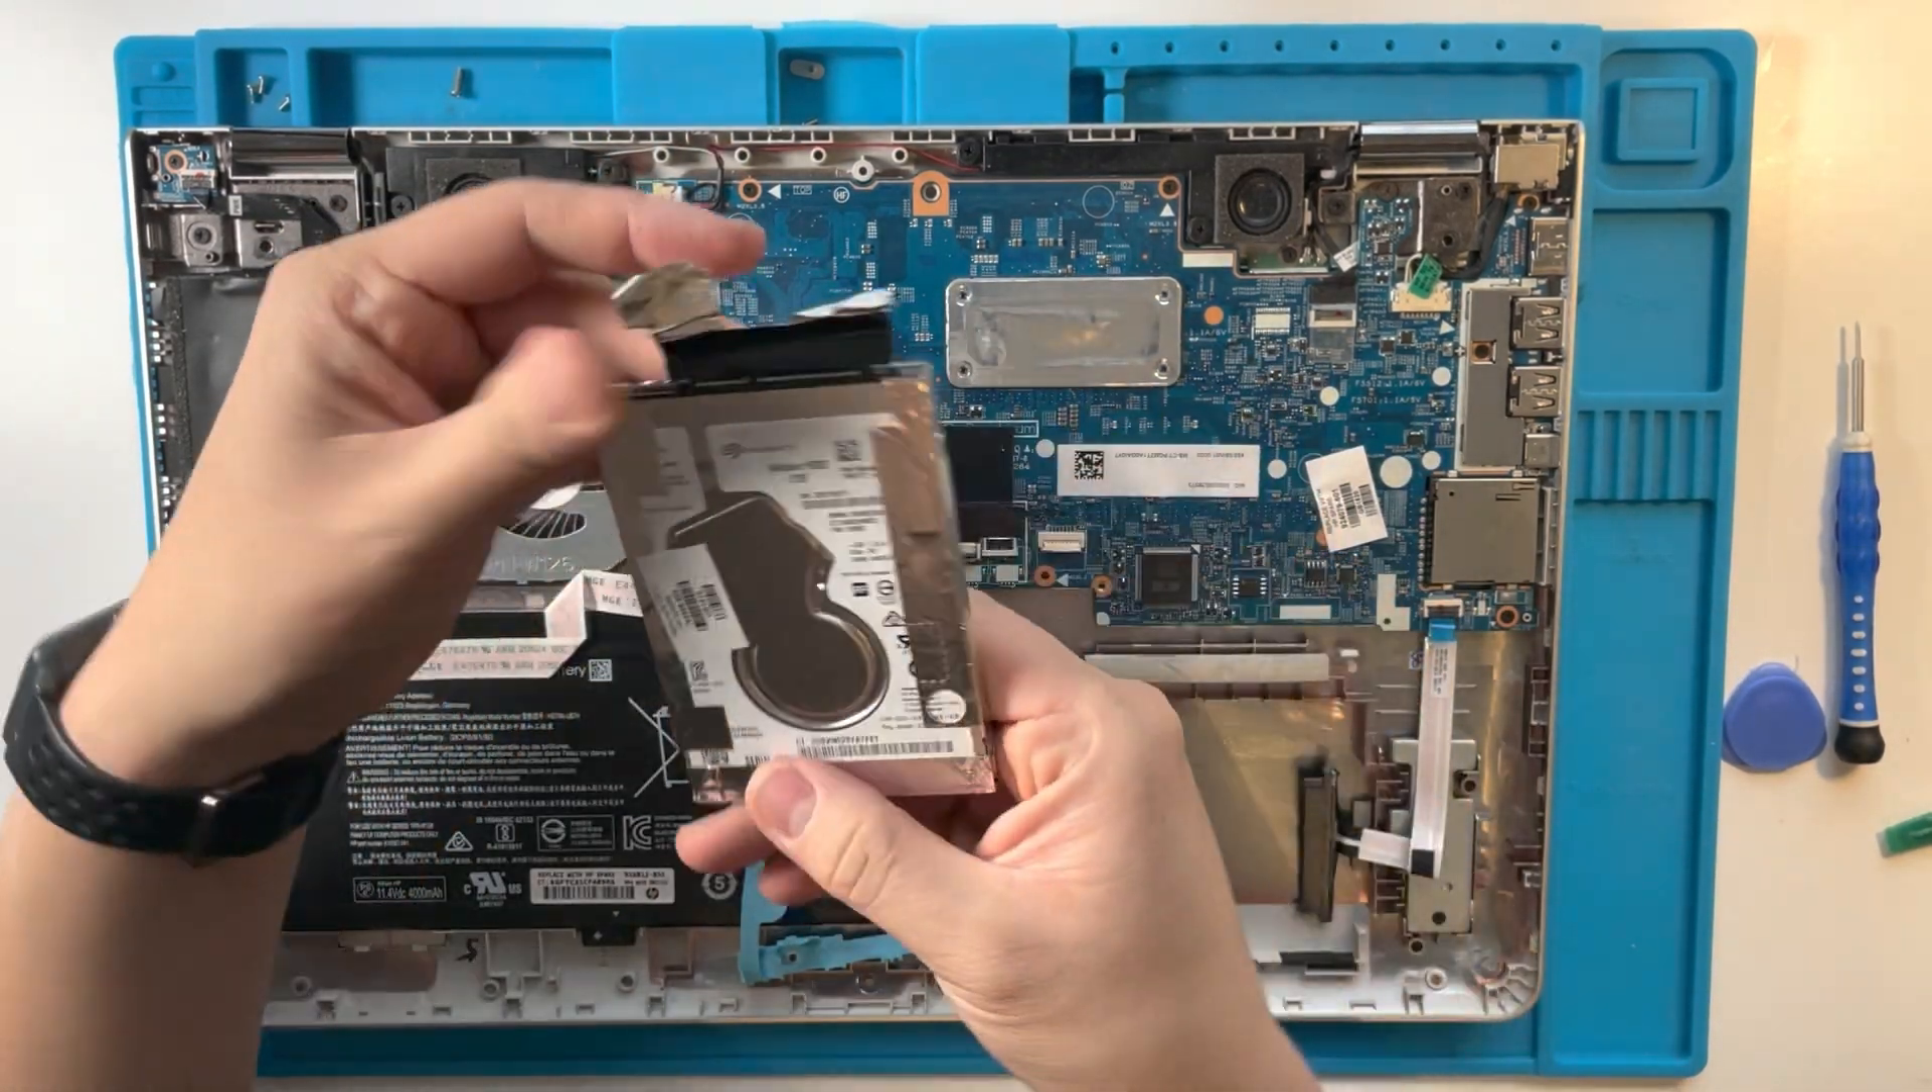Okay, so that's the hard drive taken out.